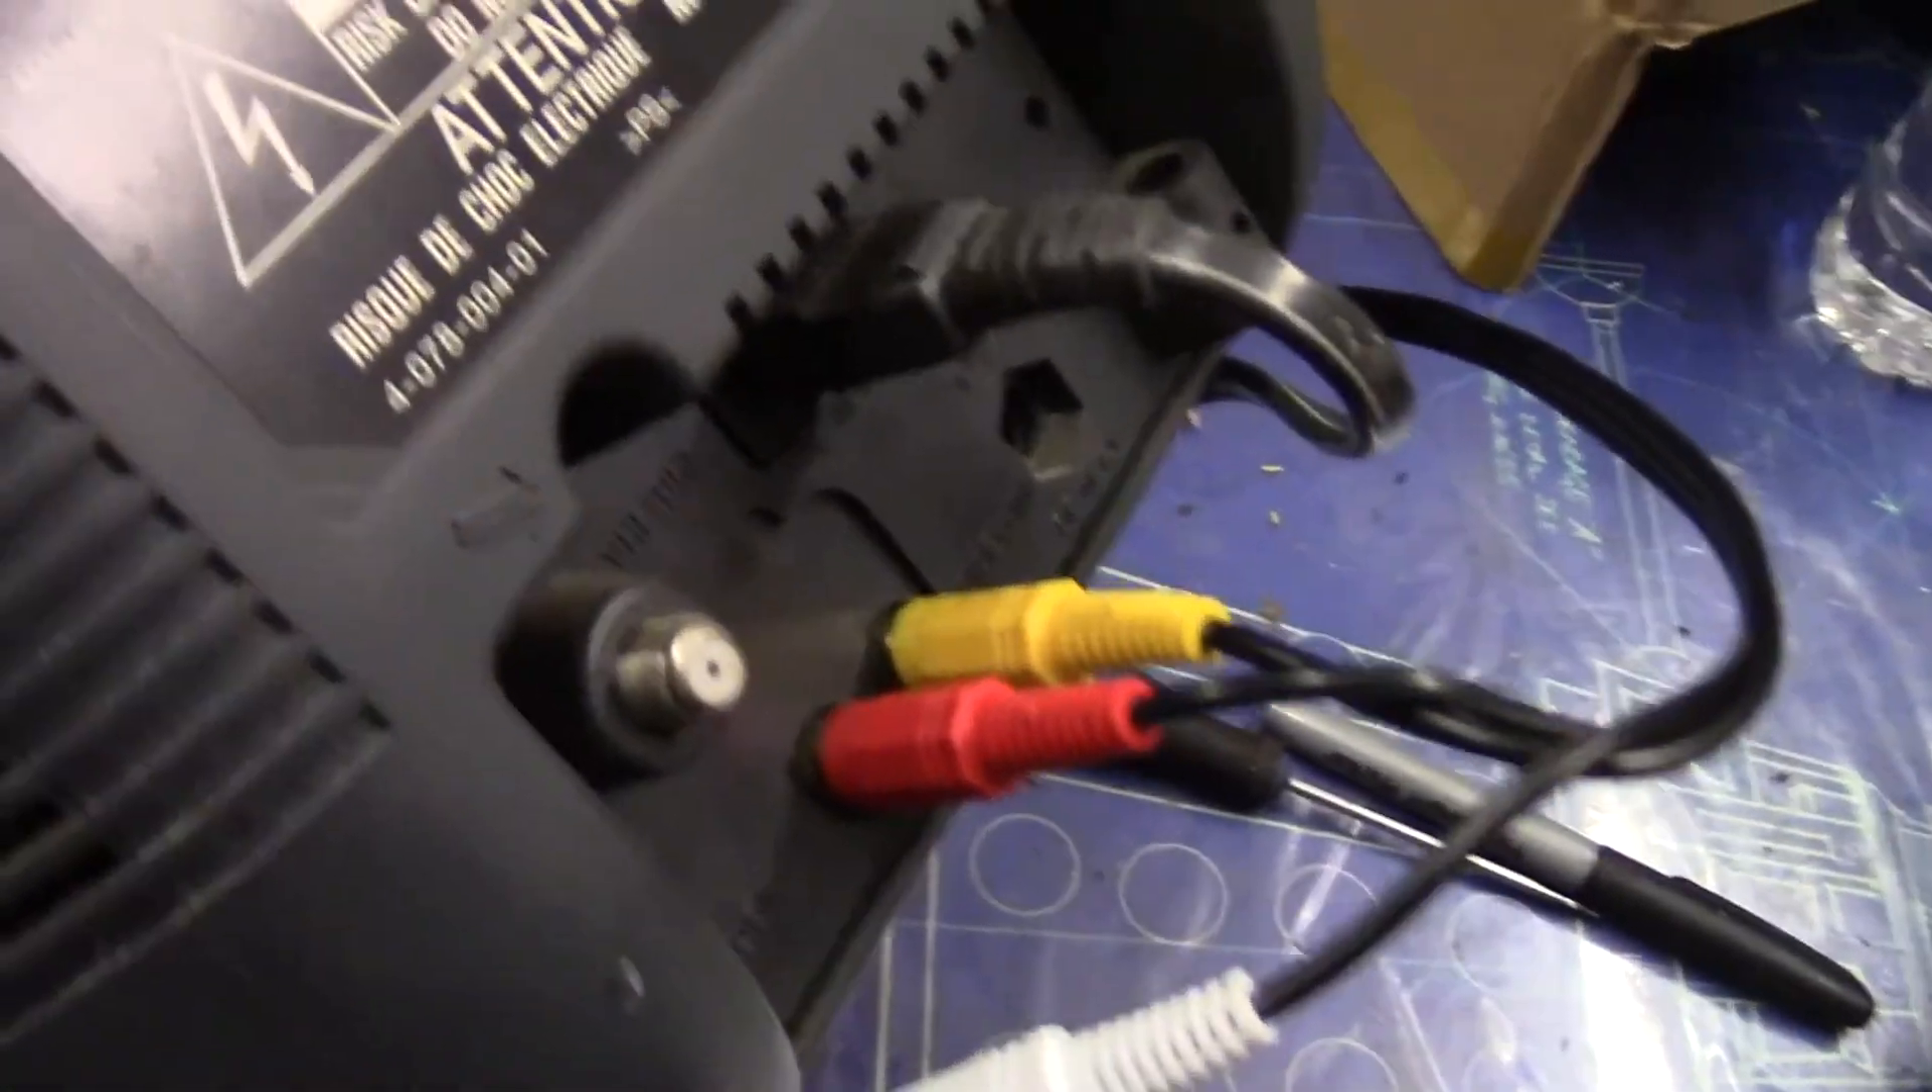You can see that I have the audio video cables hooked up, at least as much as is possible with this TV since it's not in stereo.